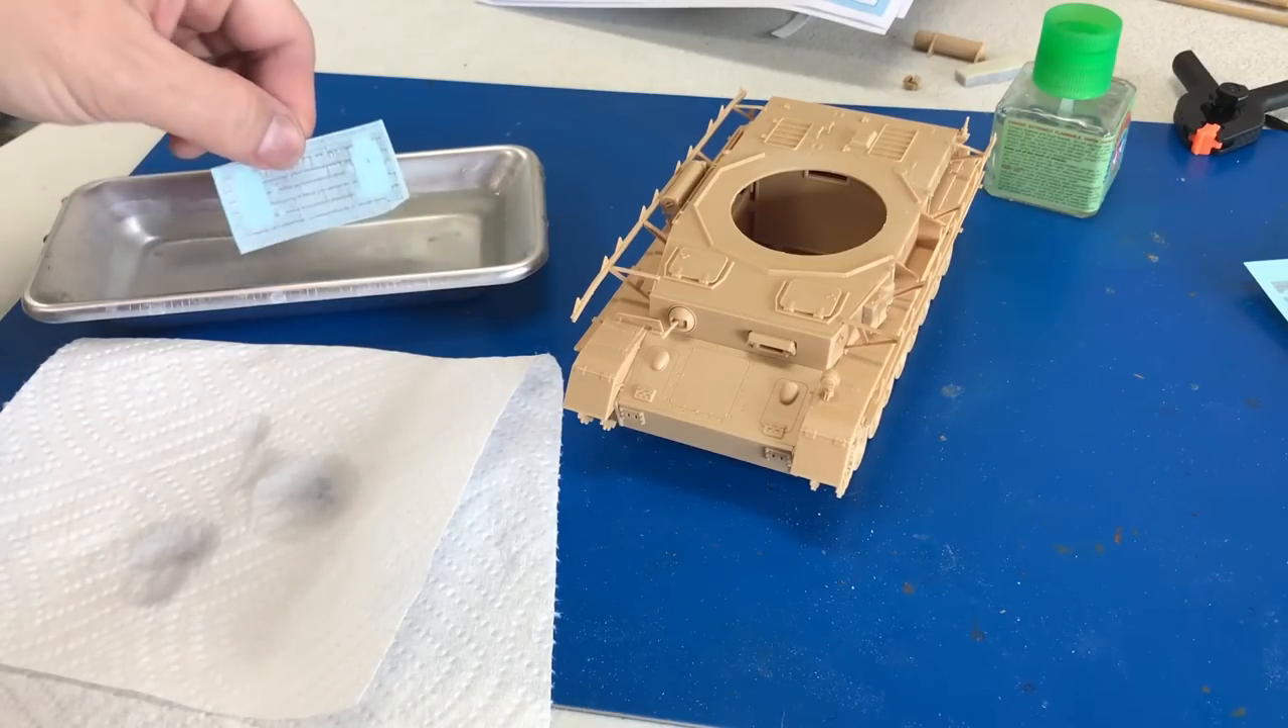Okay, as you guys can see we have got the majority of the parts attached to the kit.